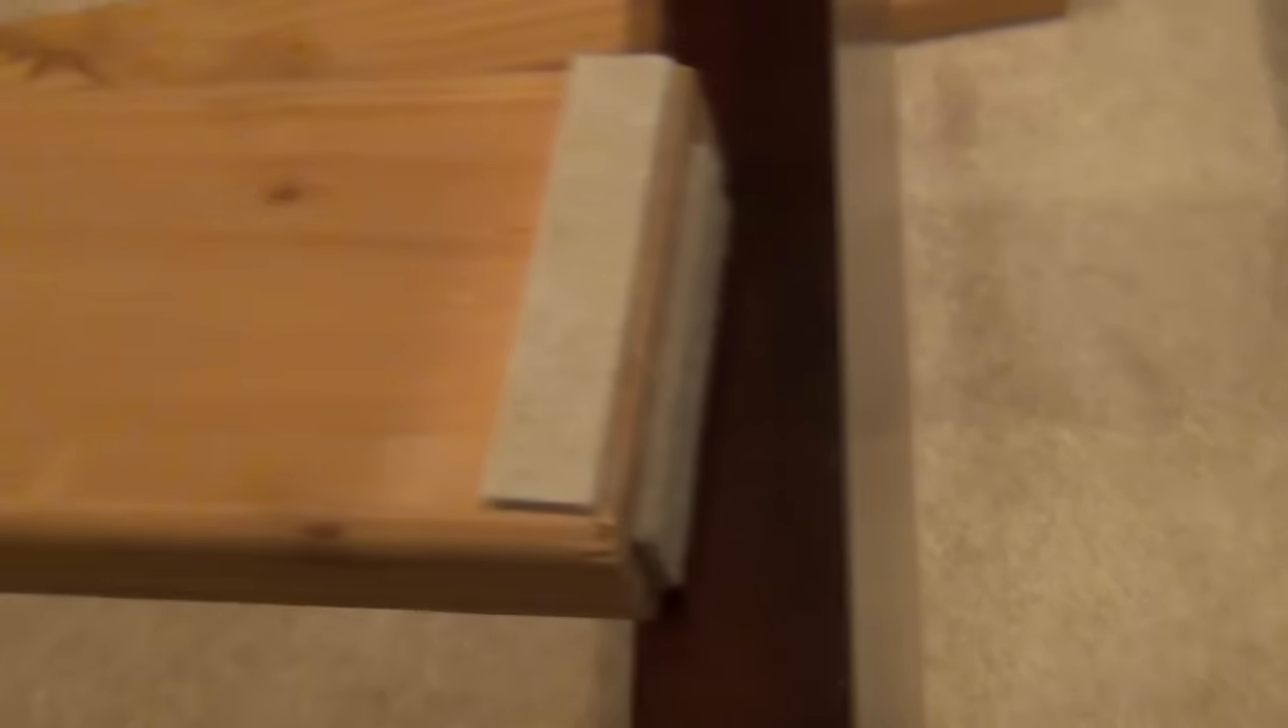So here's a look at the slat now with the piece of felt on the bottom and on the side.